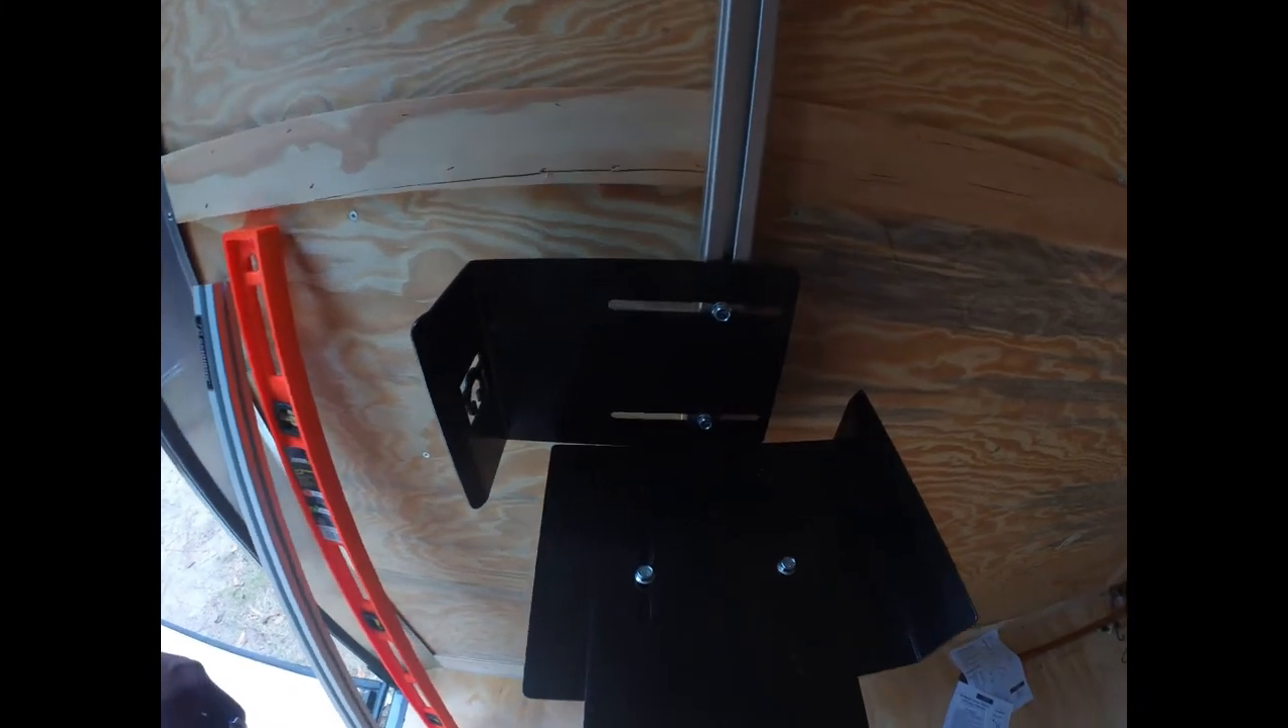I got my base screwed together.